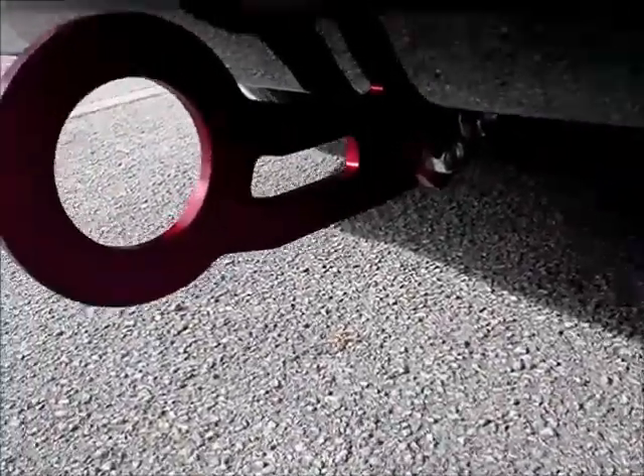Yeah, I just finished the install on the rear tow hook of the car.